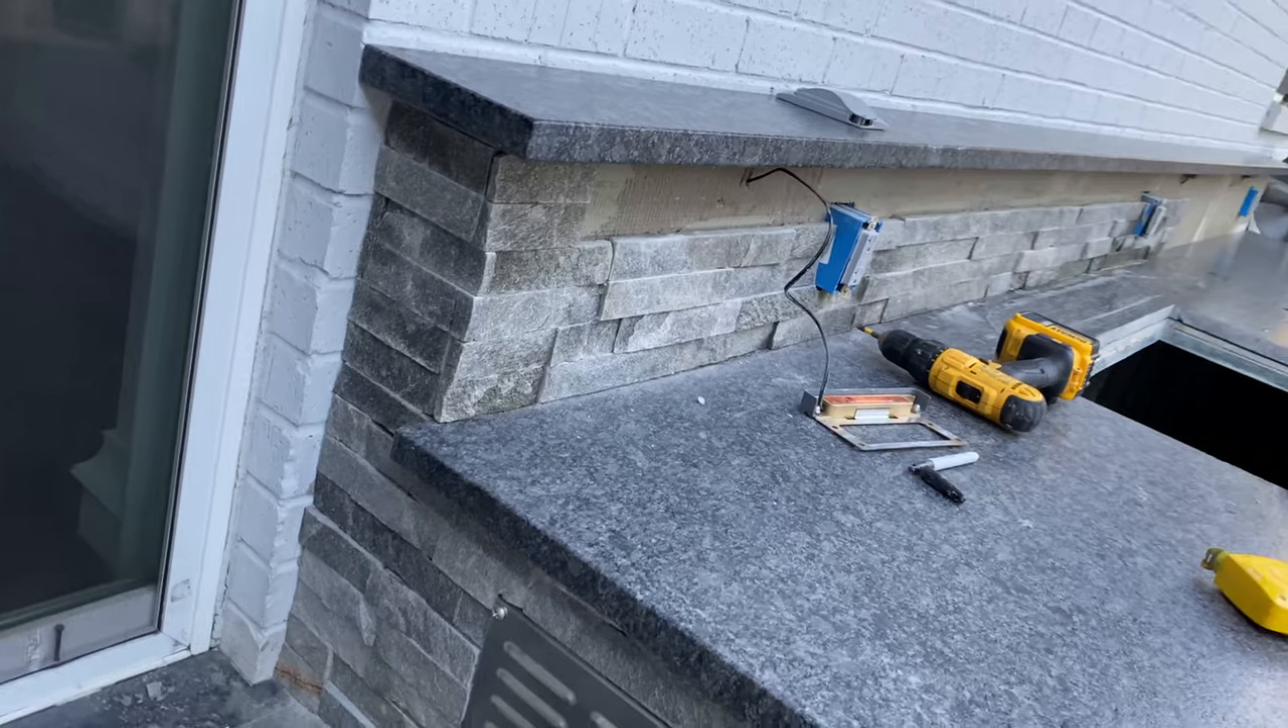I'm in the process of uh putting our stones on on the backsplash.